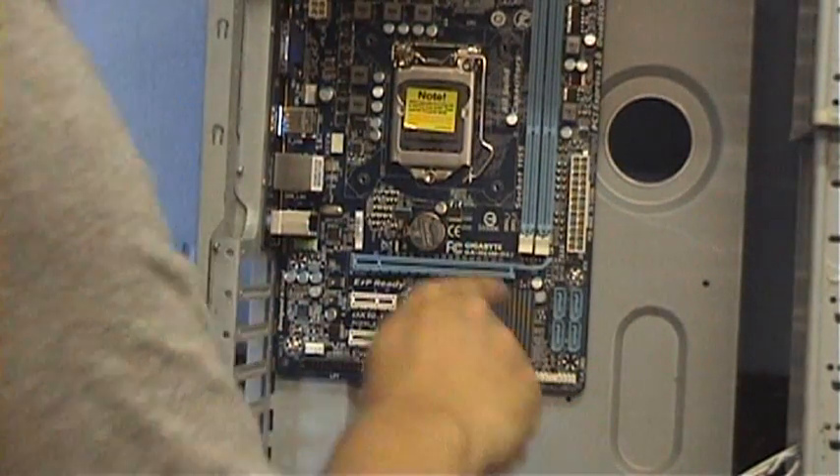That's the motherboard in now.